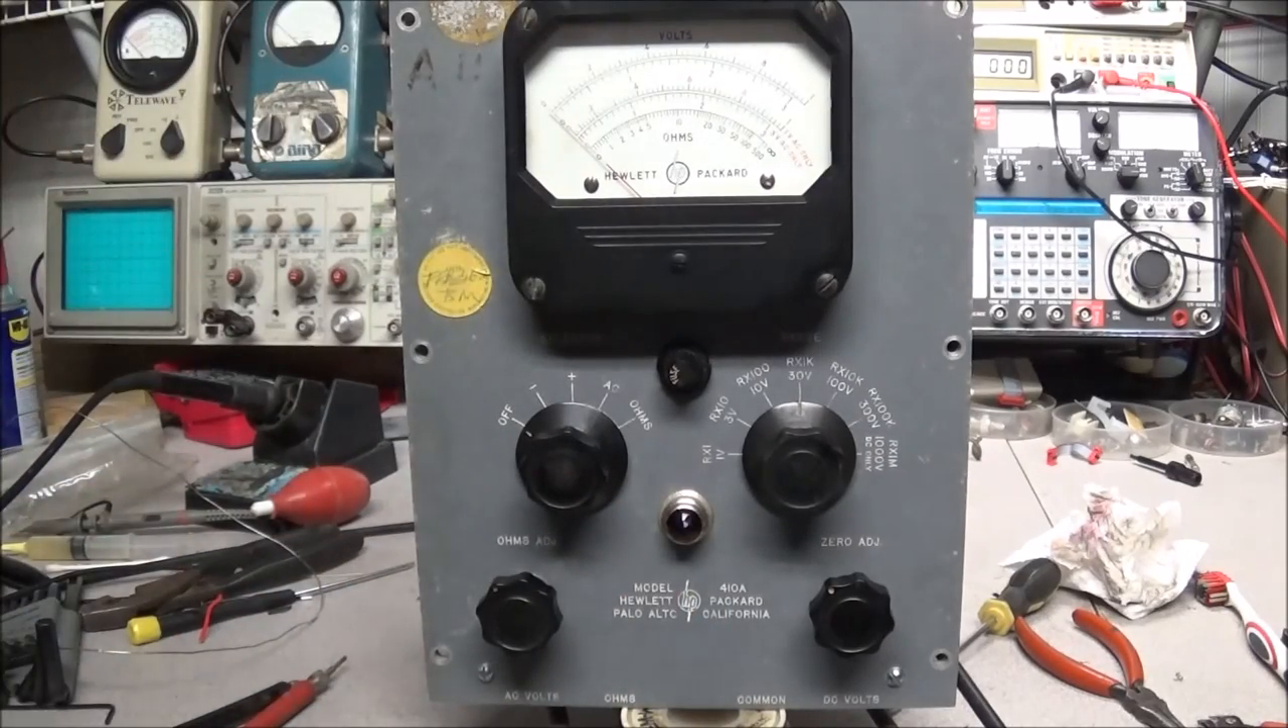Pilot lamps in. All the knobs are on. Meter's installed. Everything's hooked up.